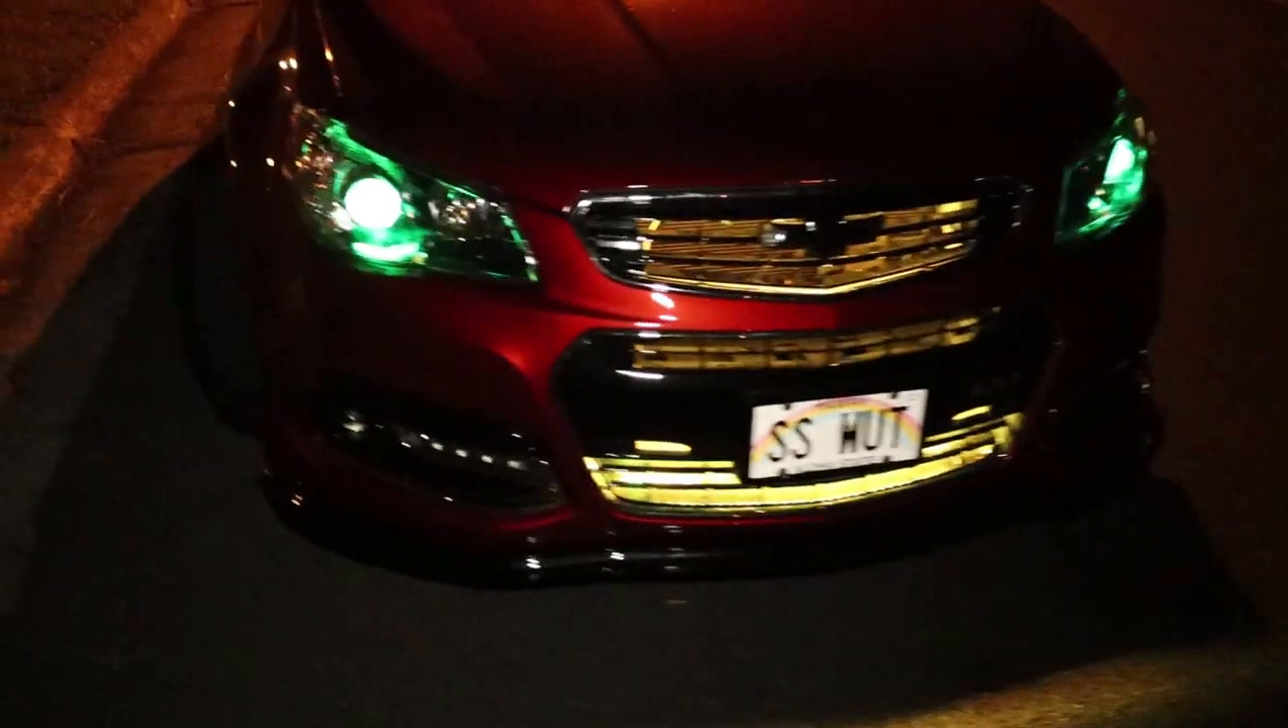It's completed. Demon eyes and the grill lights all done. Op7 grill lights and then the diode dynamics demon eye set.